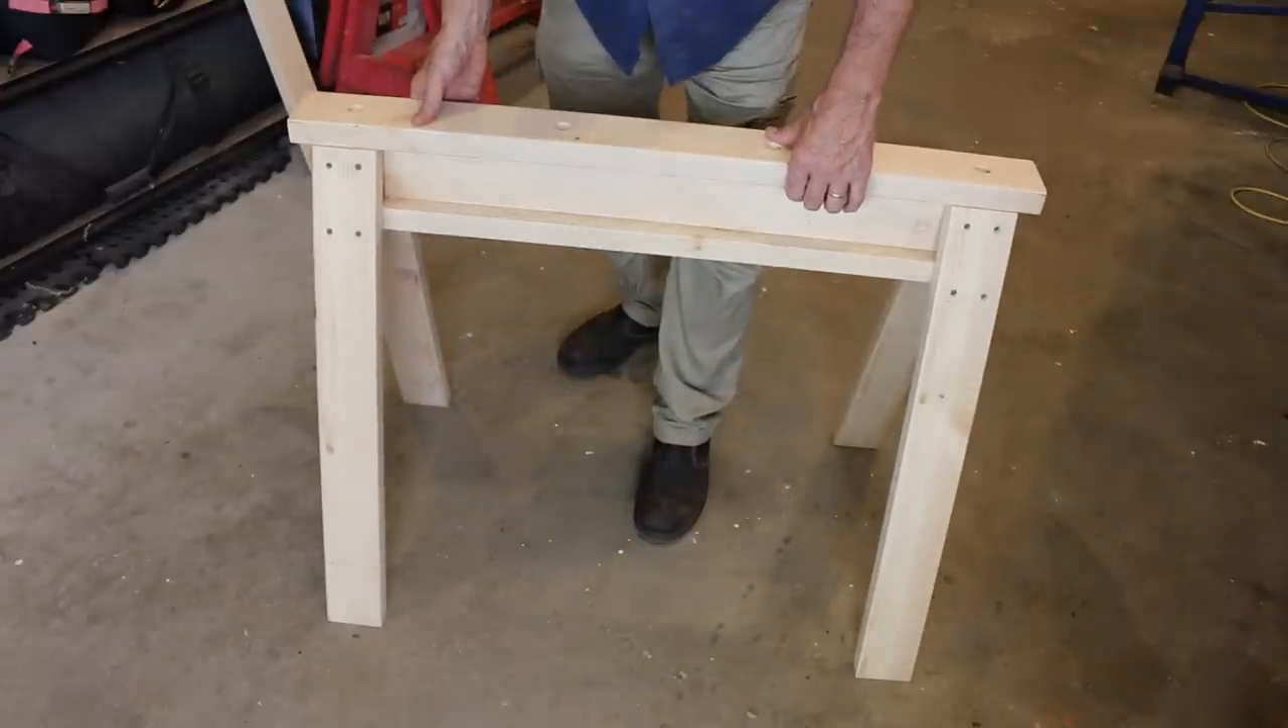All four legs are now on.